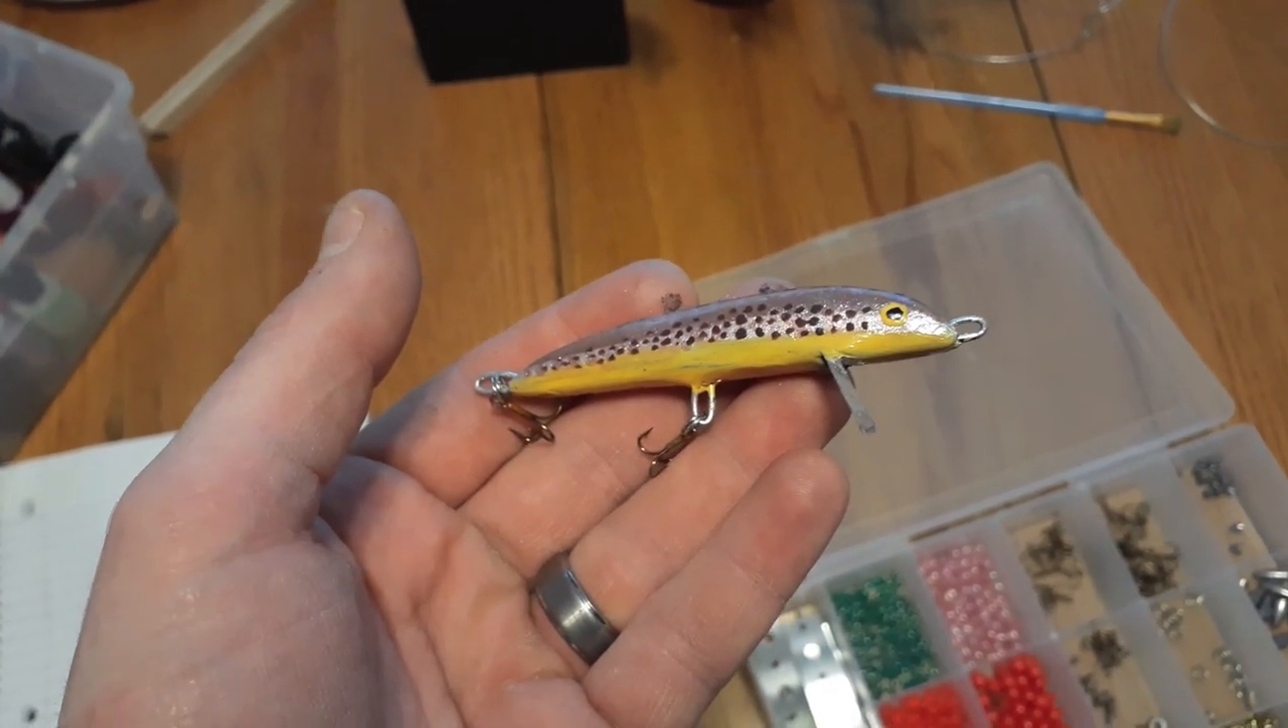So there's the finished product with some number 10 hooks.